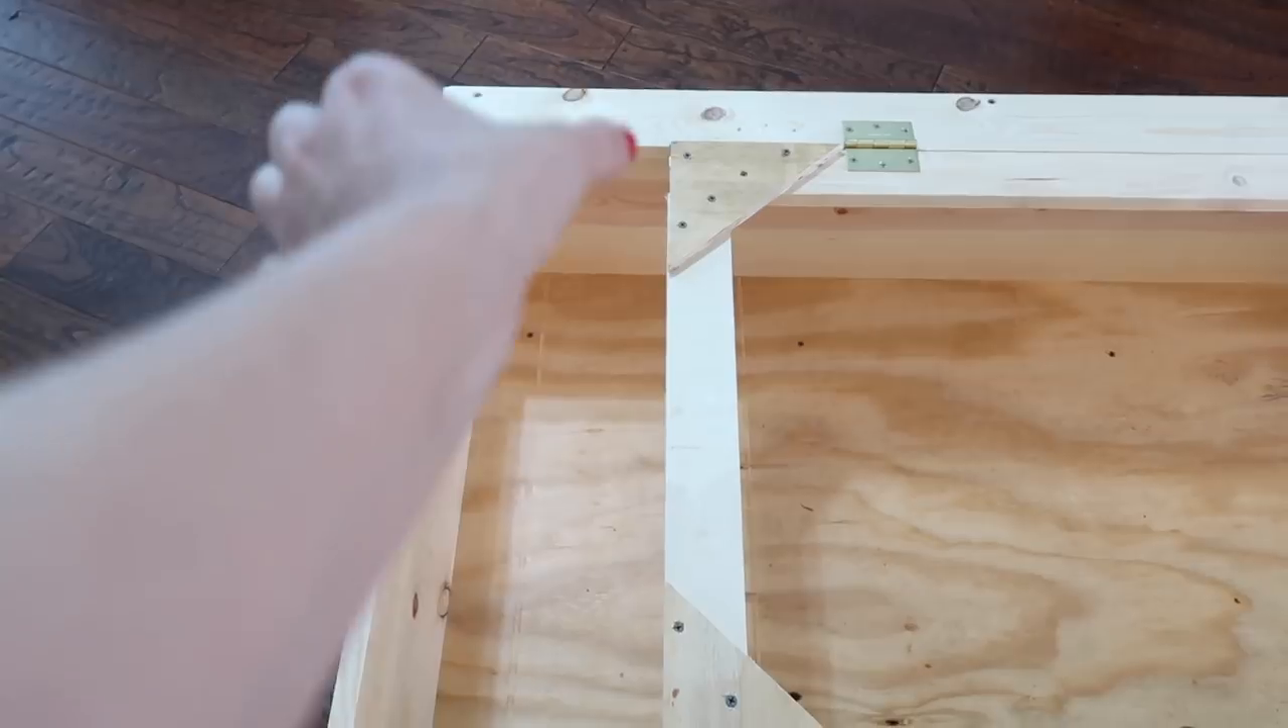And then as you can see we have an empty space right here where we are going to be putting a lid and this will be closed in.